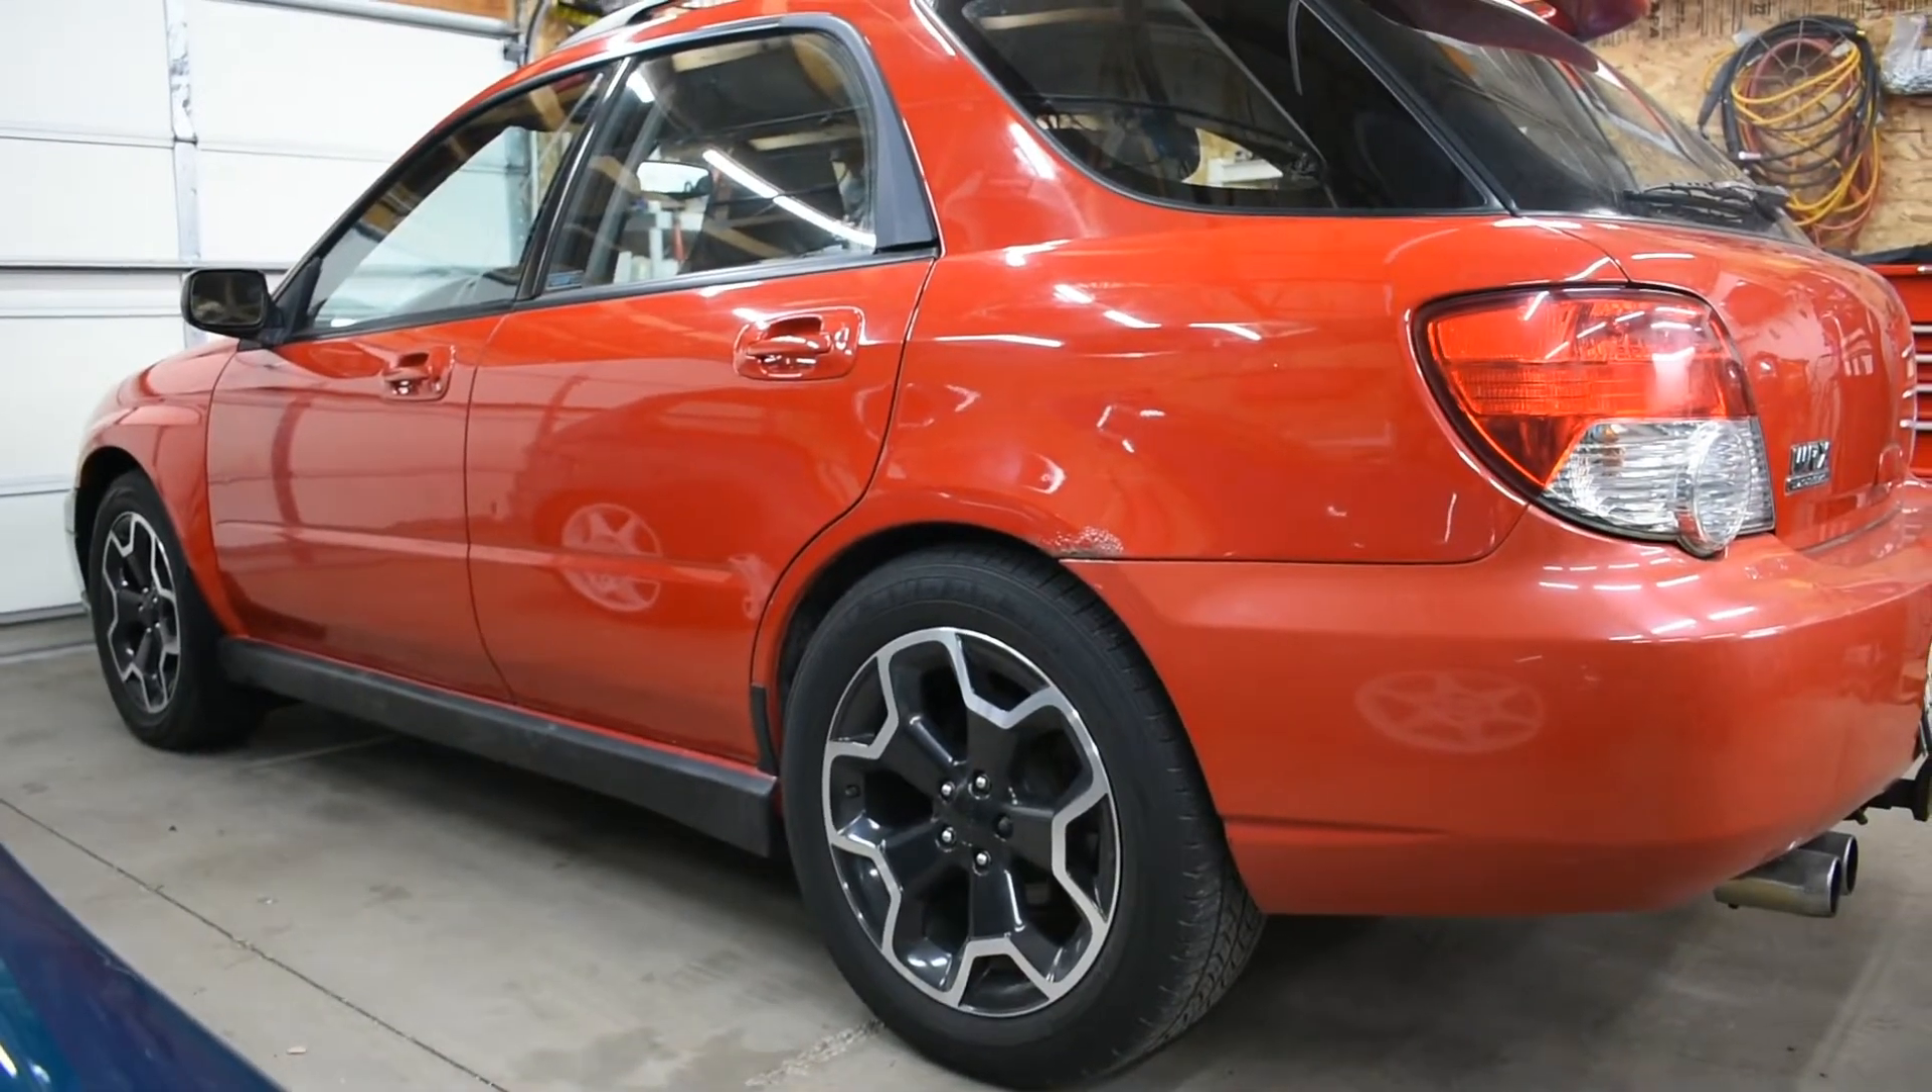As you can see the rear wheel gap here is a lot smaller and we're gonna do something about that.